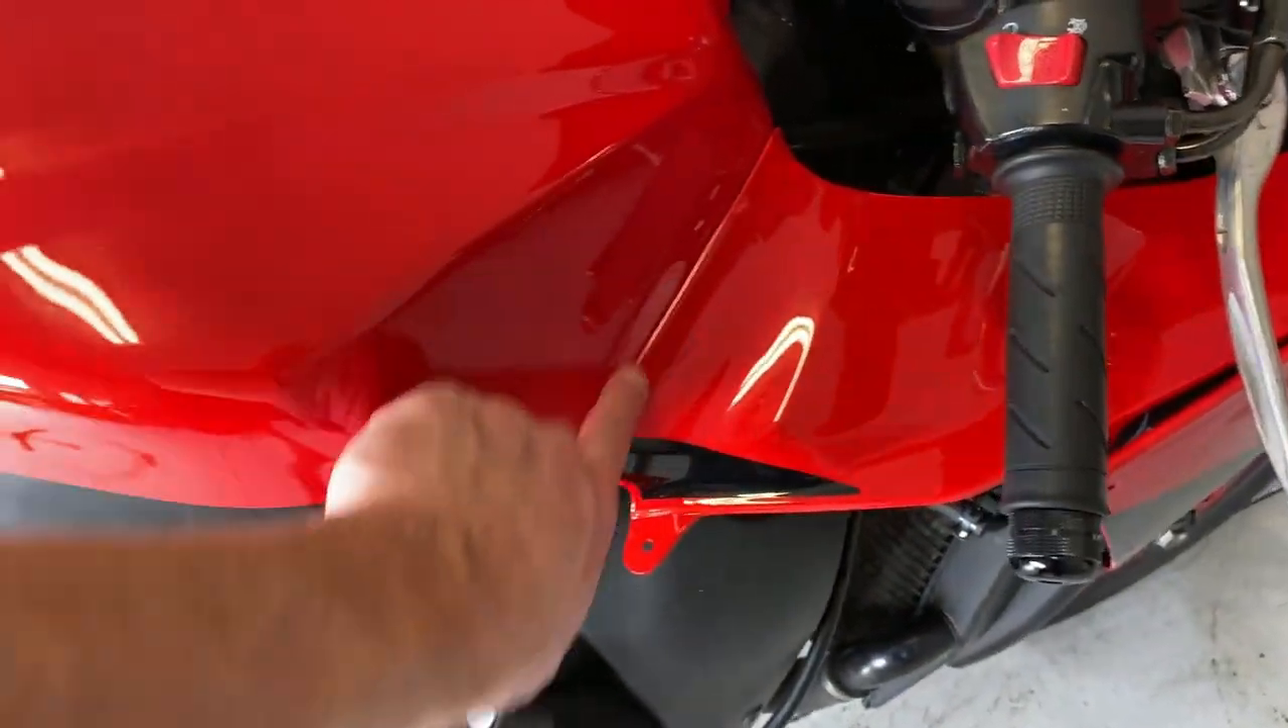Pretty nice tight seam here to the gas tank.